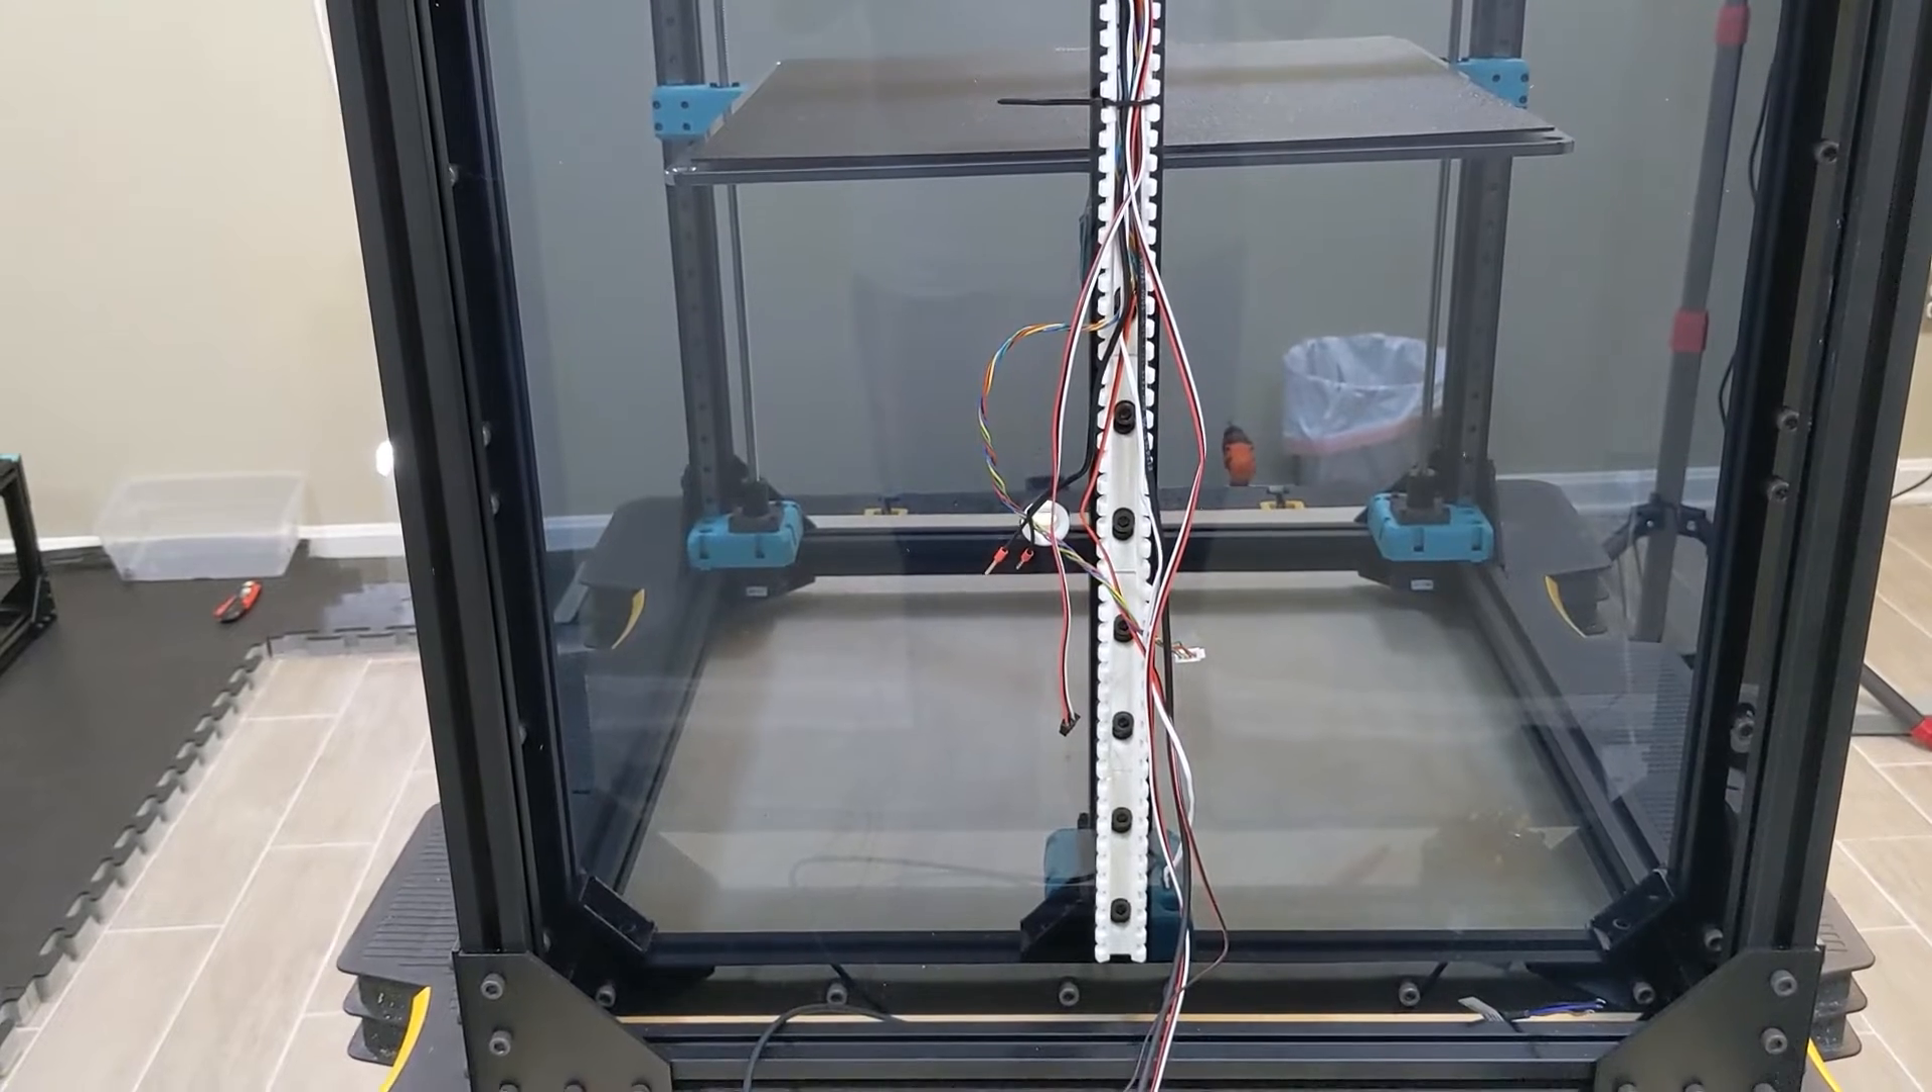Obviously I have quite a bit of work left to do. I haven't done any of the wiring.